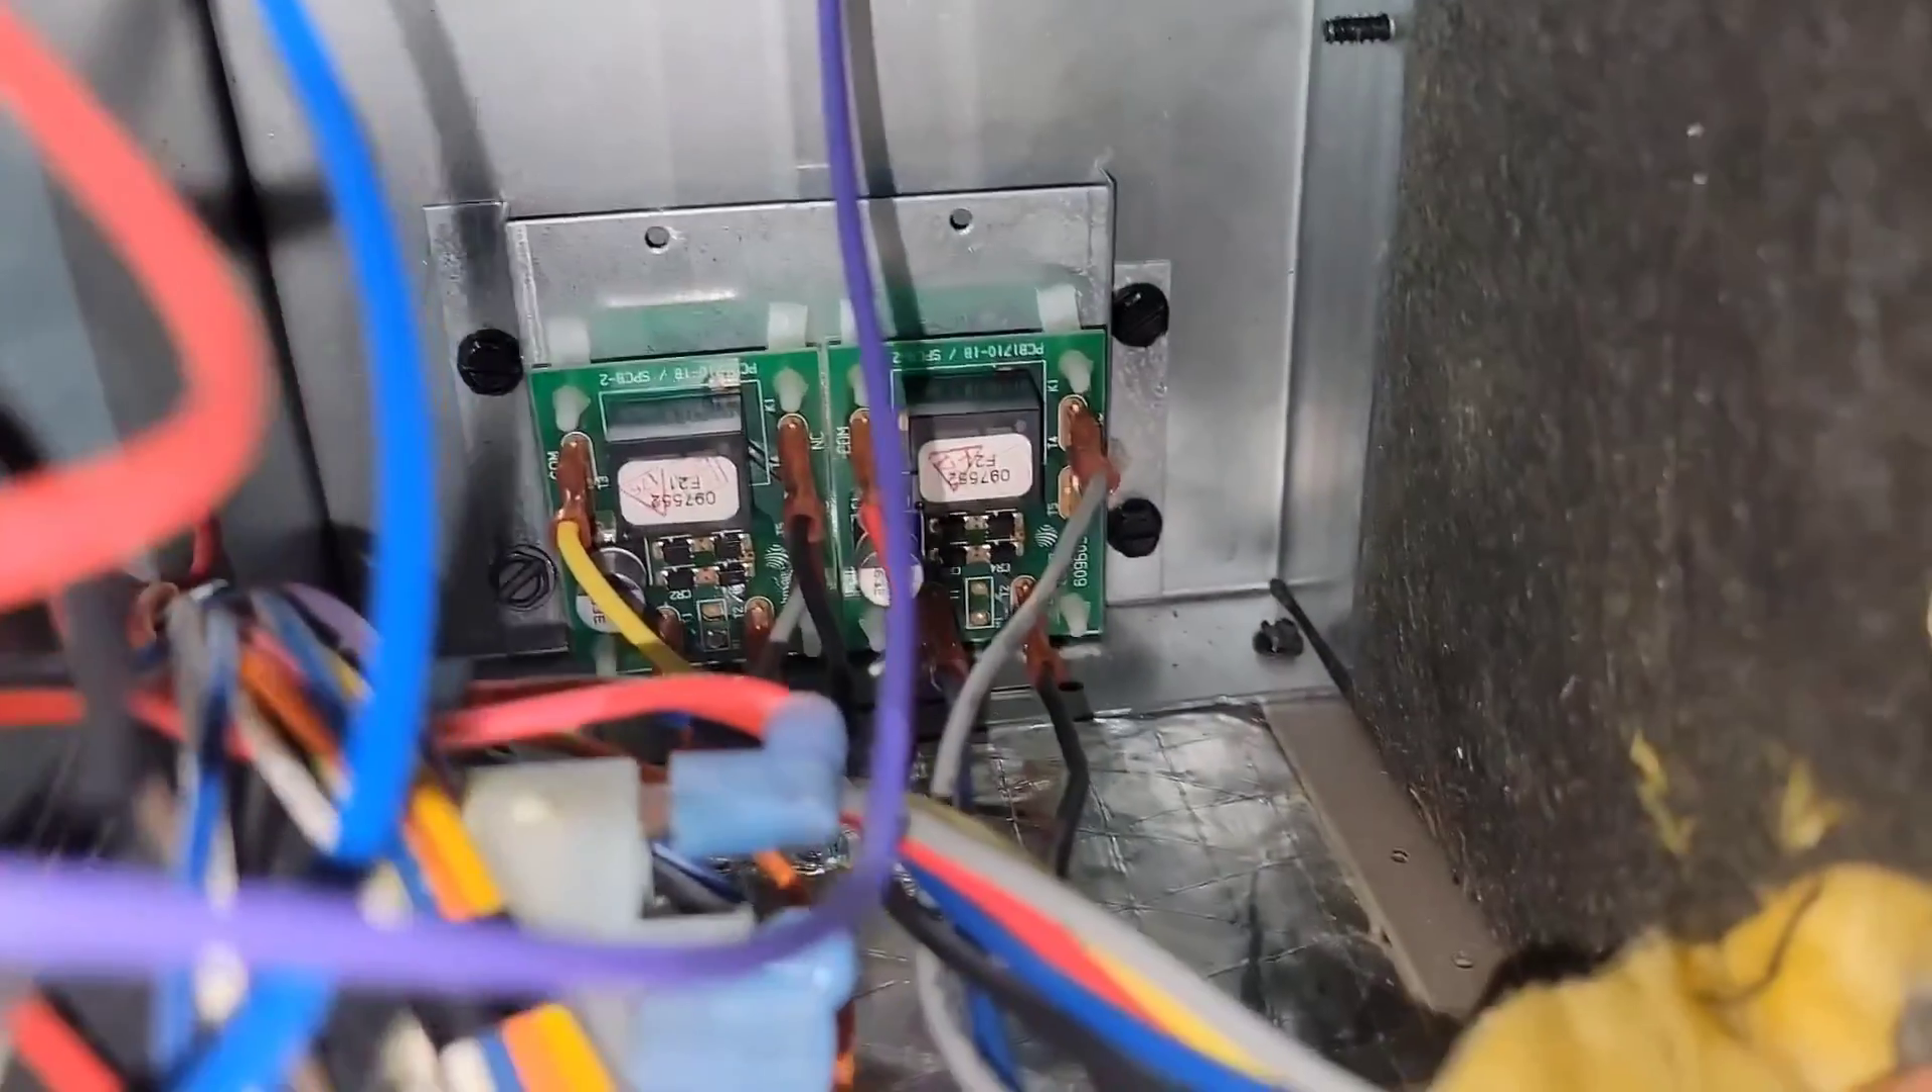Here is the relay installed inside of the air handler.